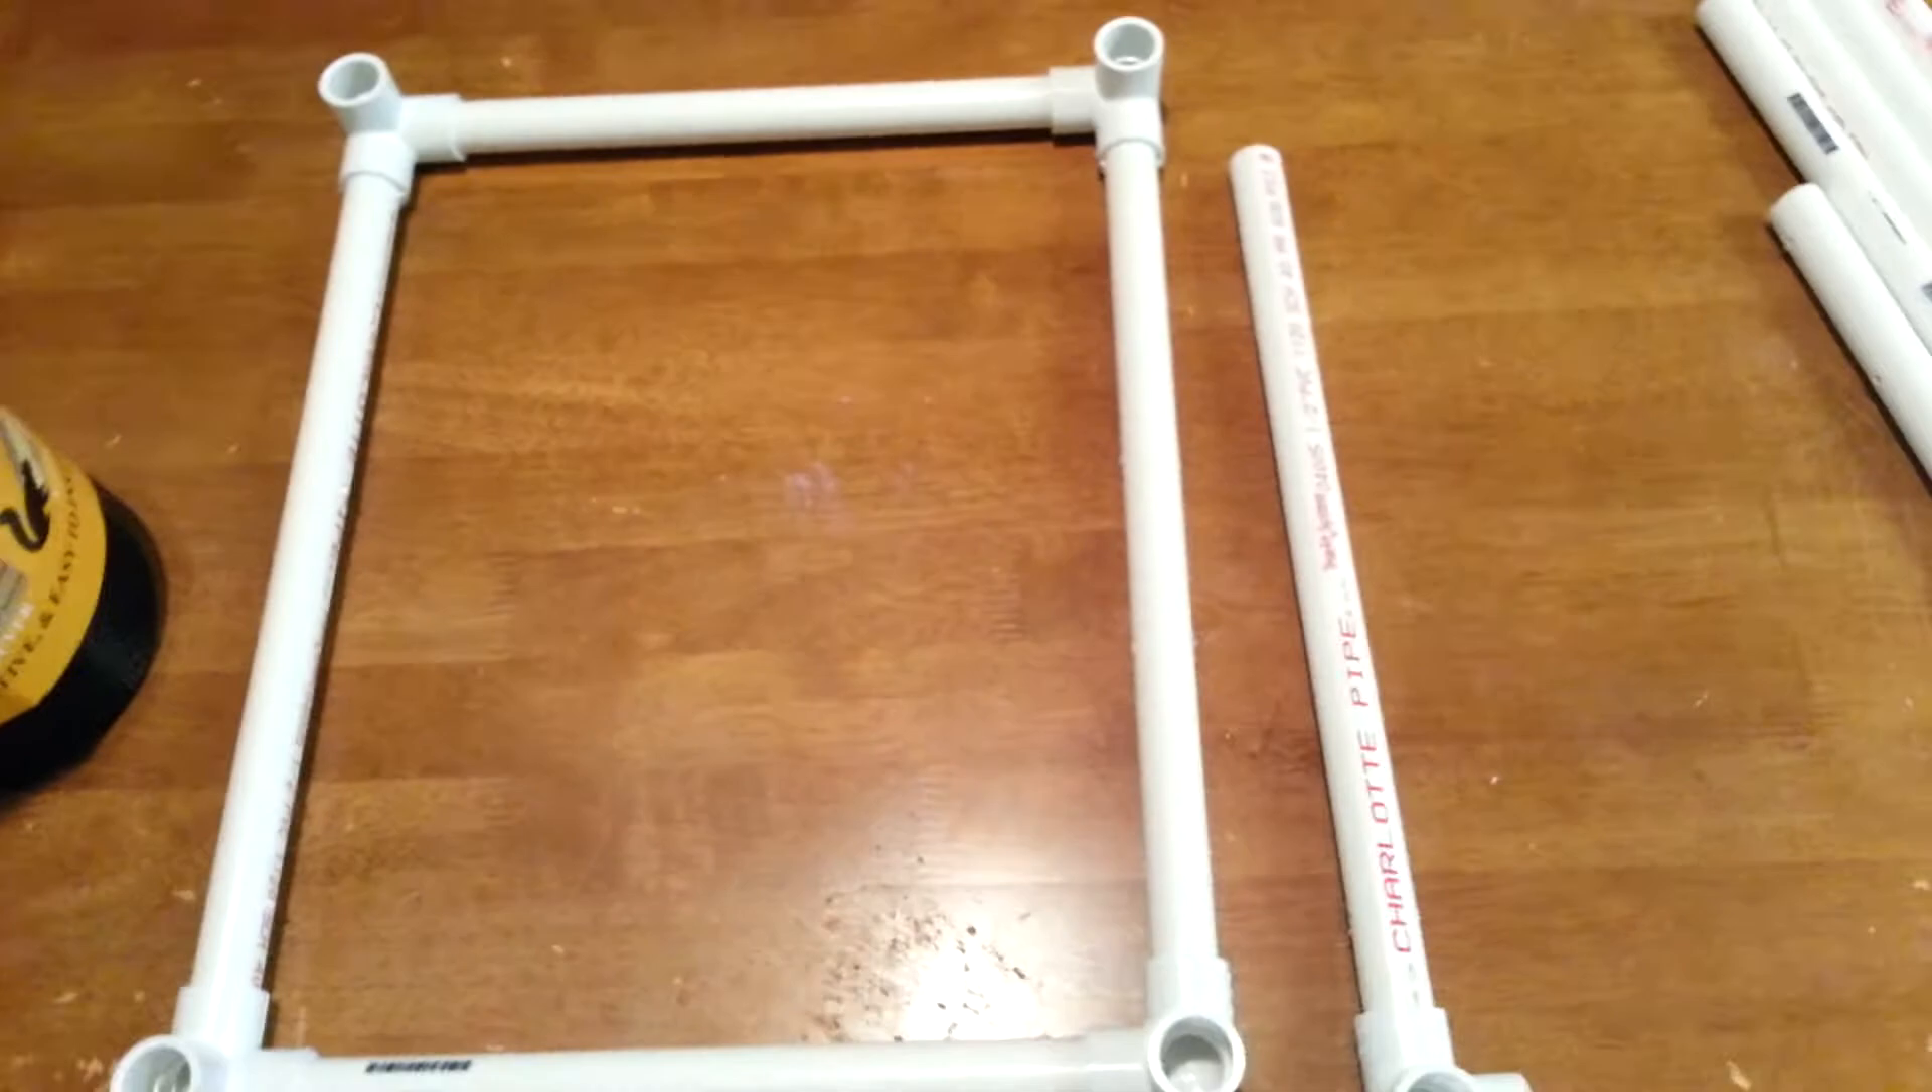The PVC corners or right angles fit just like that.